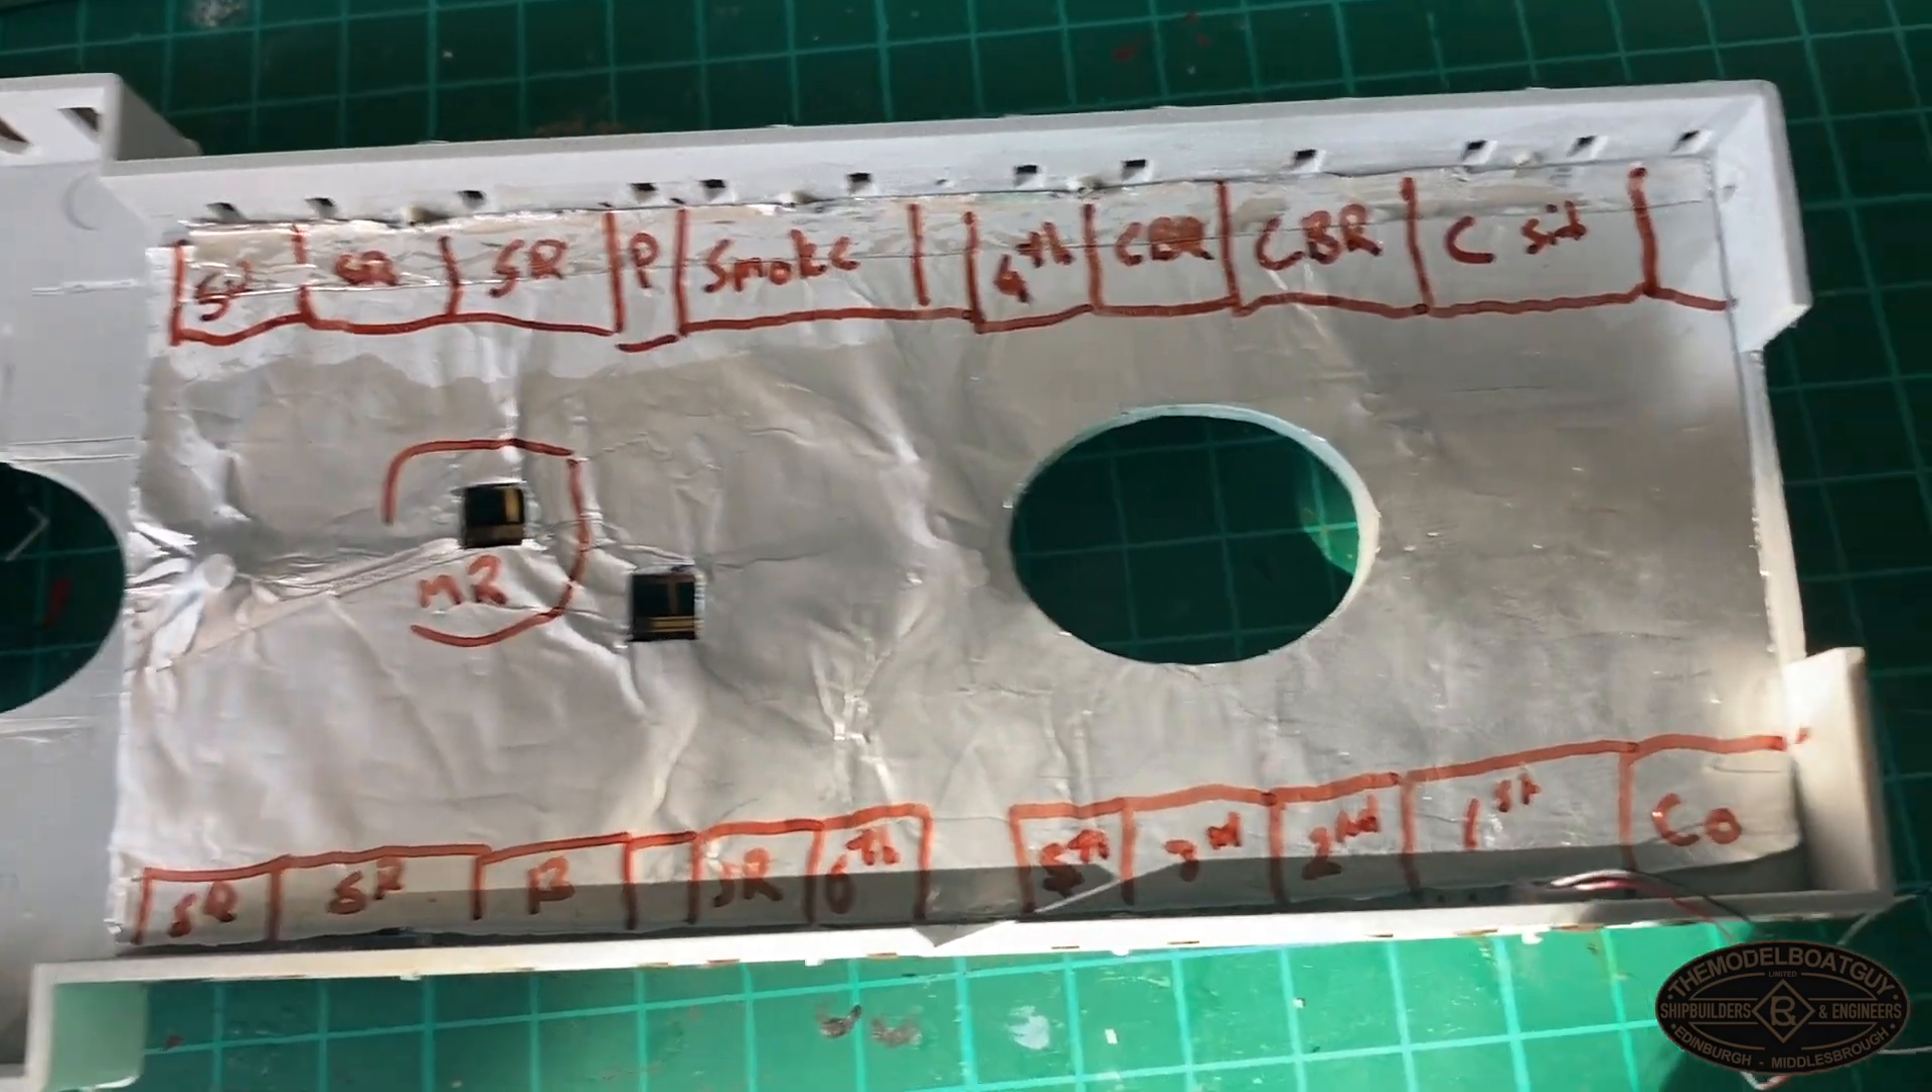So, as you can see, I've now added foil for light-proofing purposes.